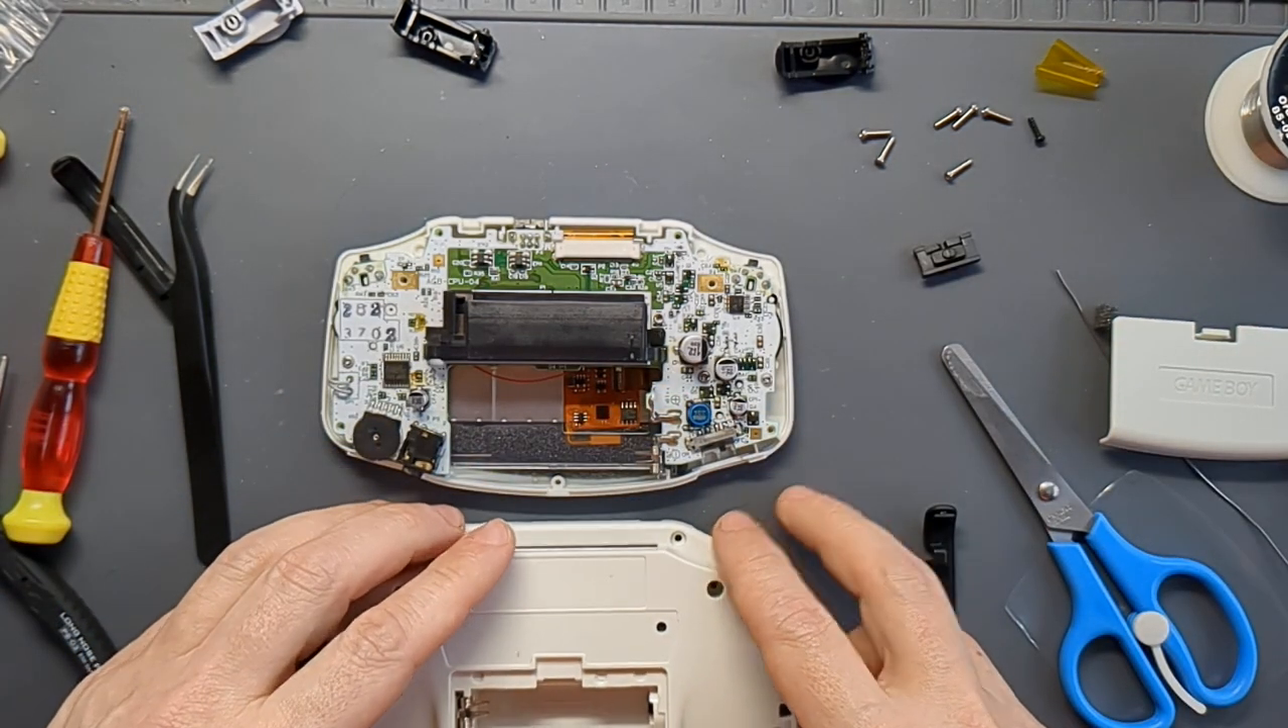Then we've got the back of the shell that's due to go on.